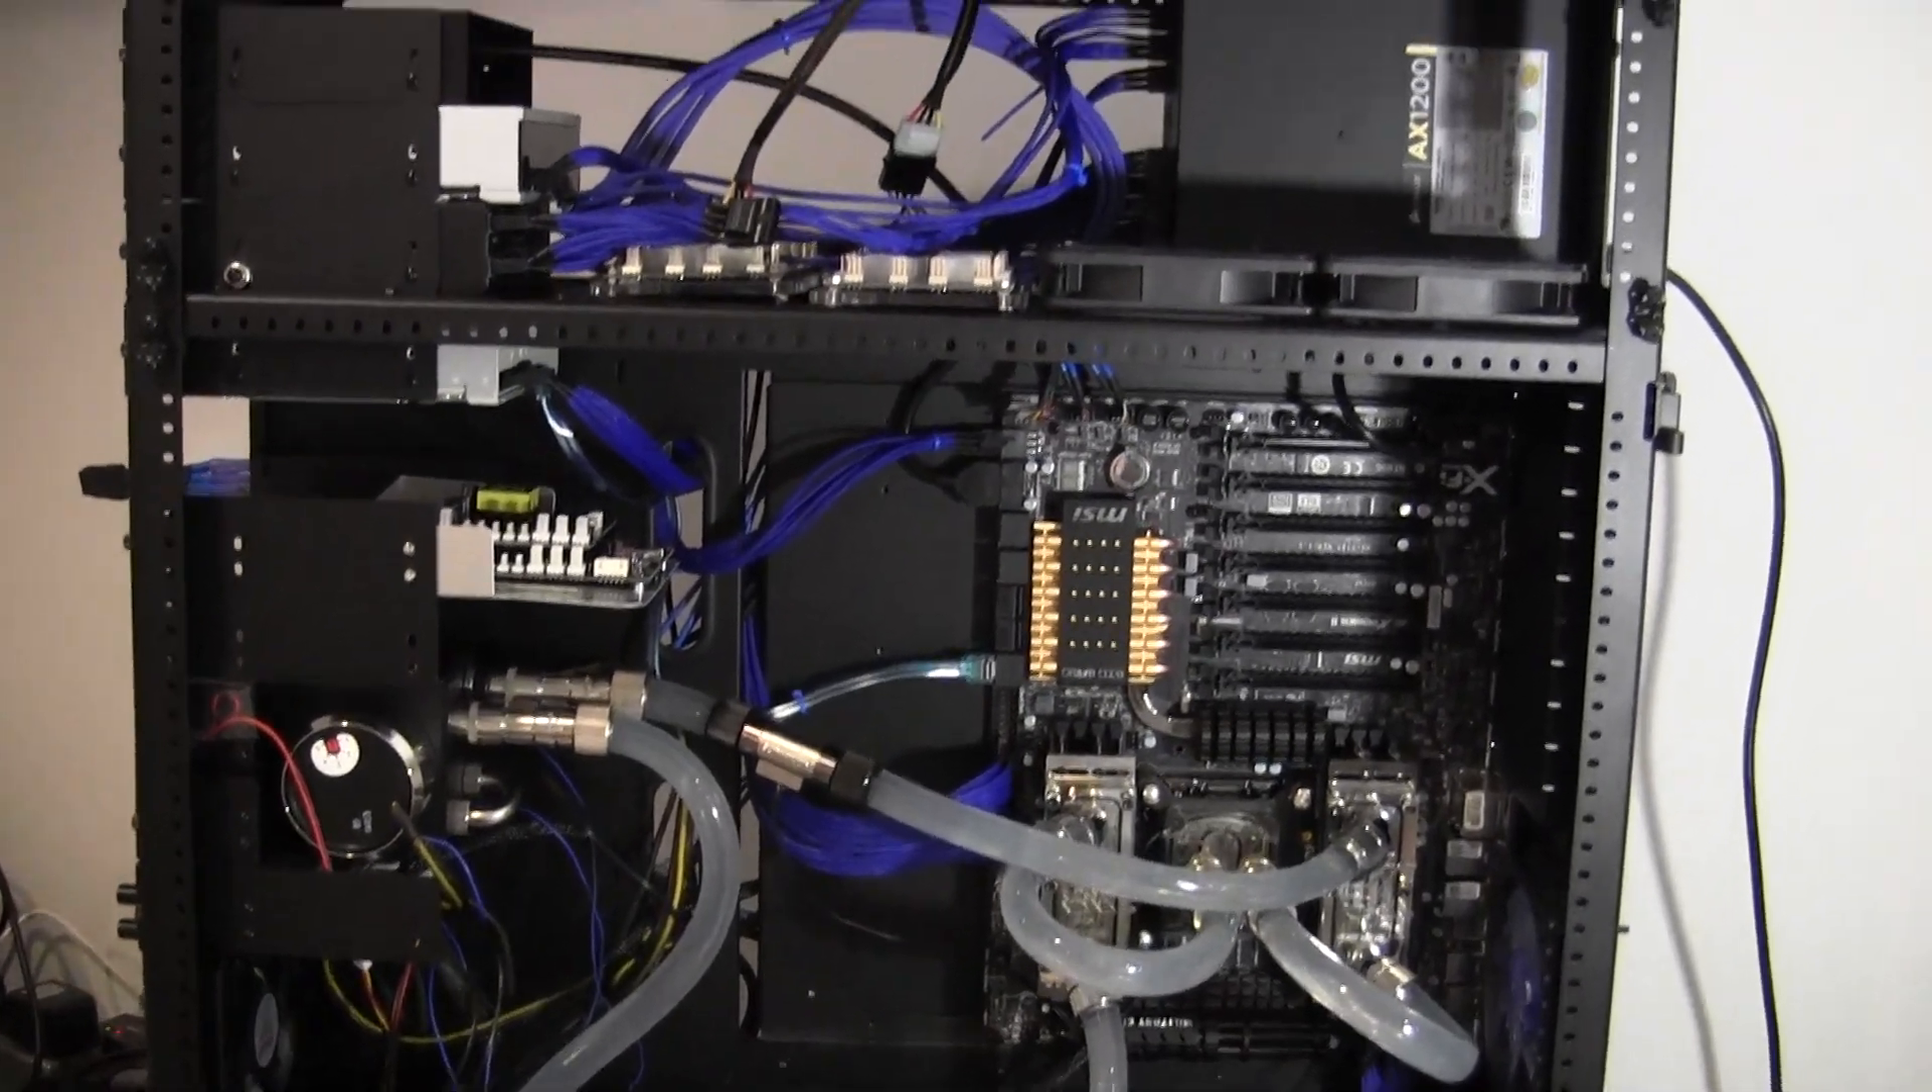We have the tubing in place and uh cabled up.